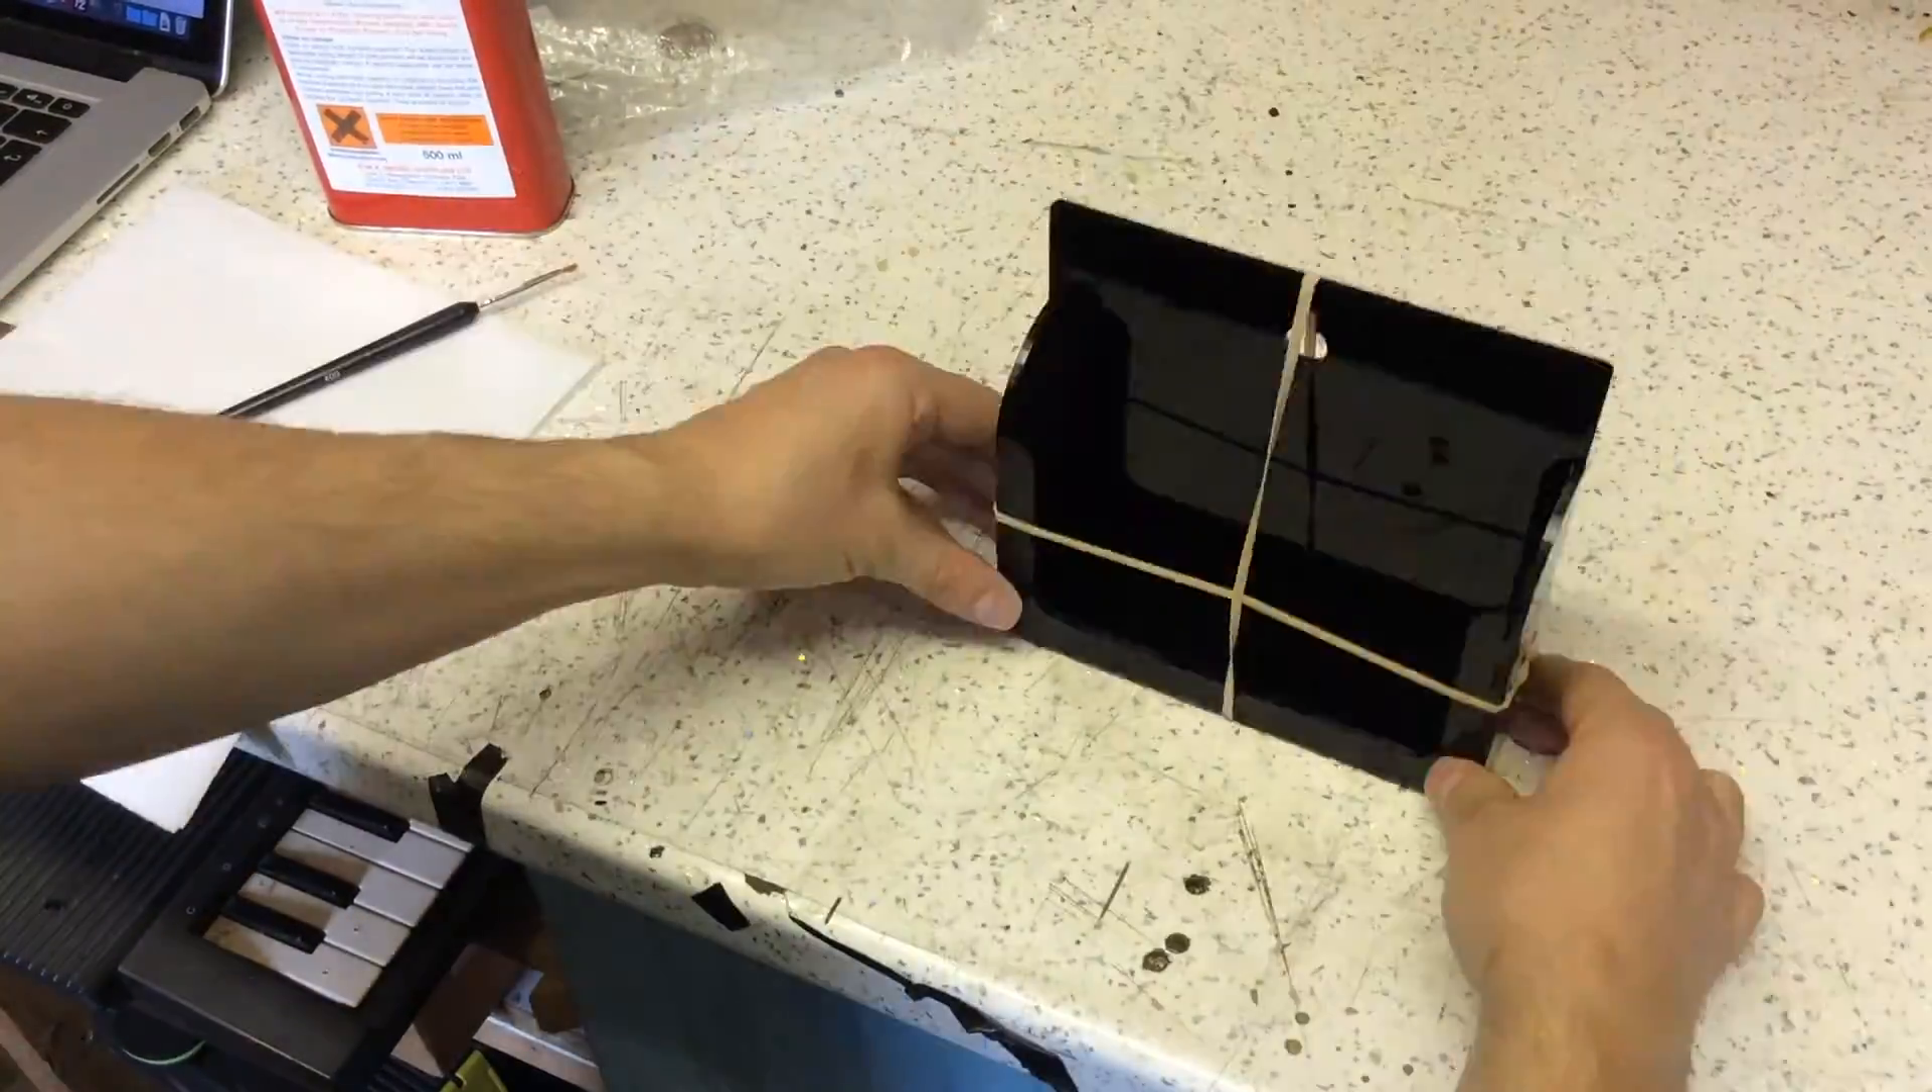Before gluing I added some rubber bands to hold the whole thing together while it's welding.